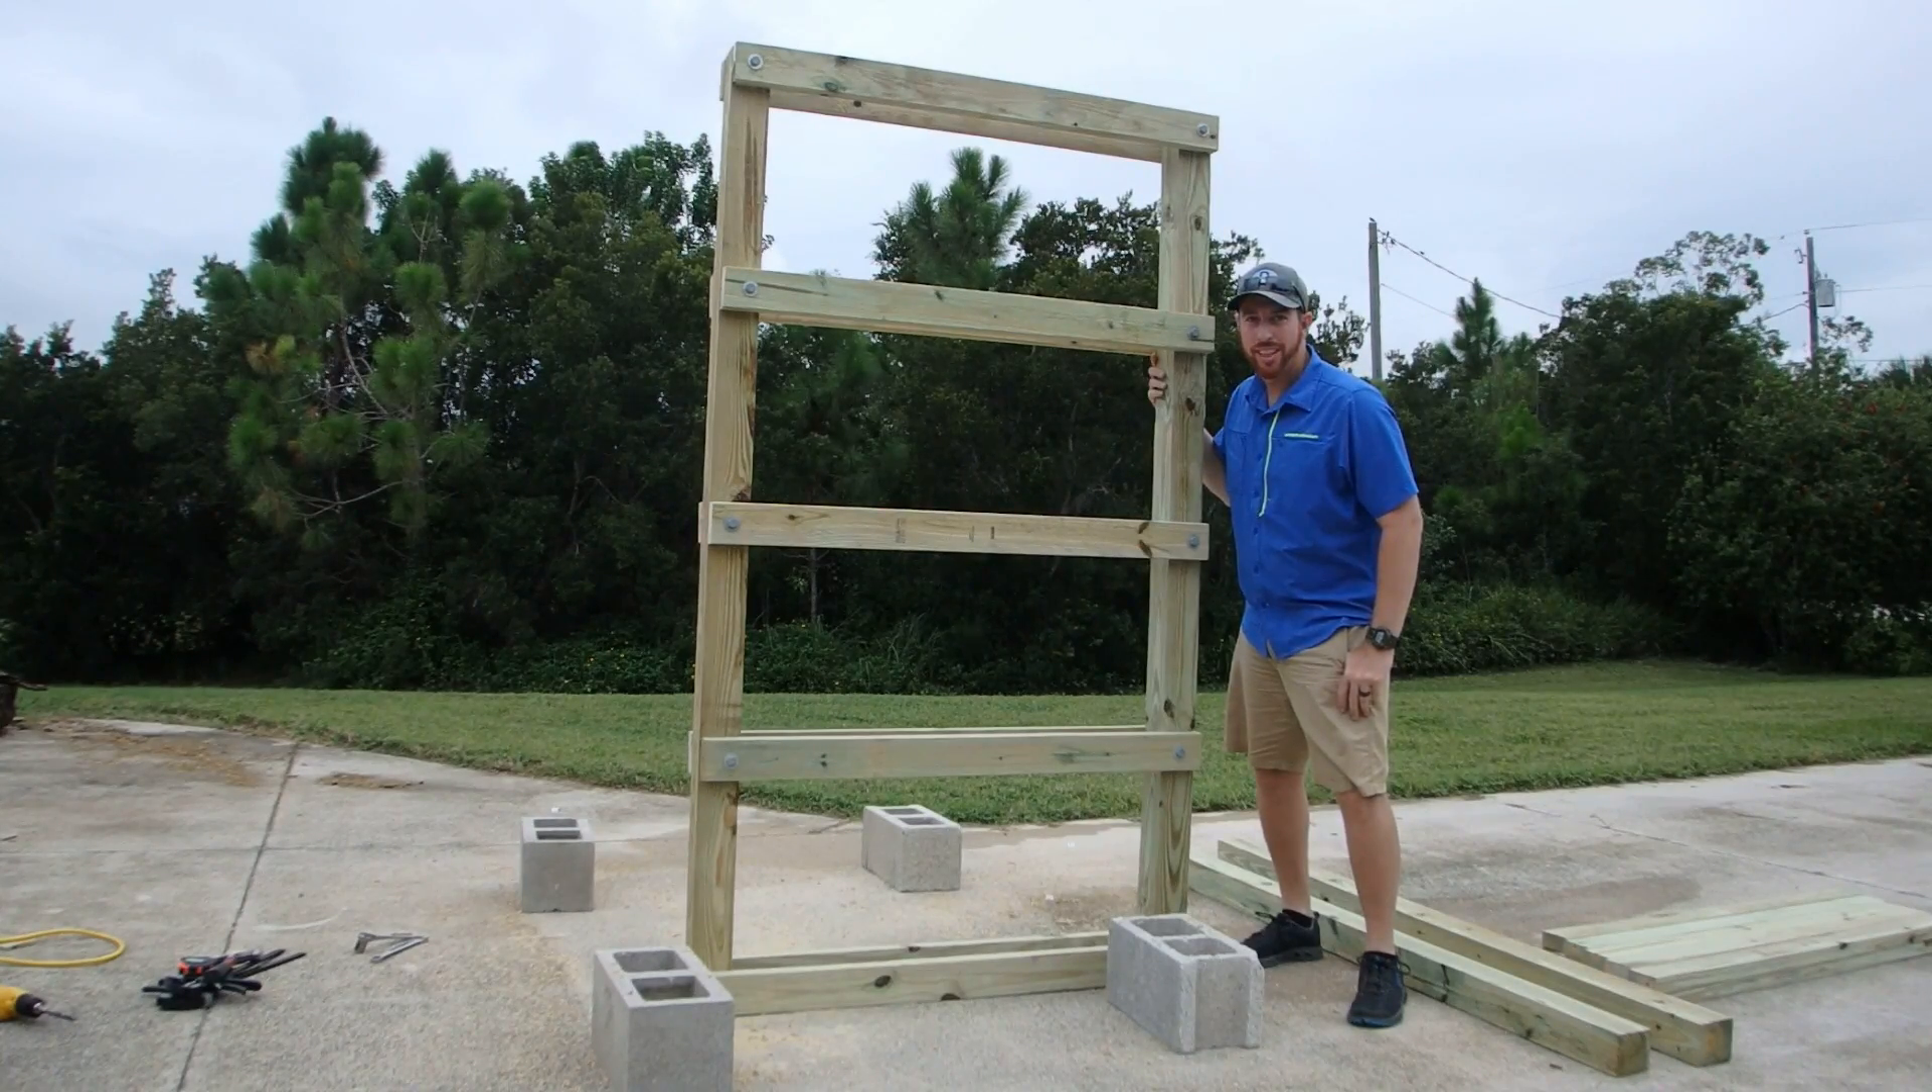Okay, I've finished up one half of the ladder segment. Now to do the same thing for the other side.